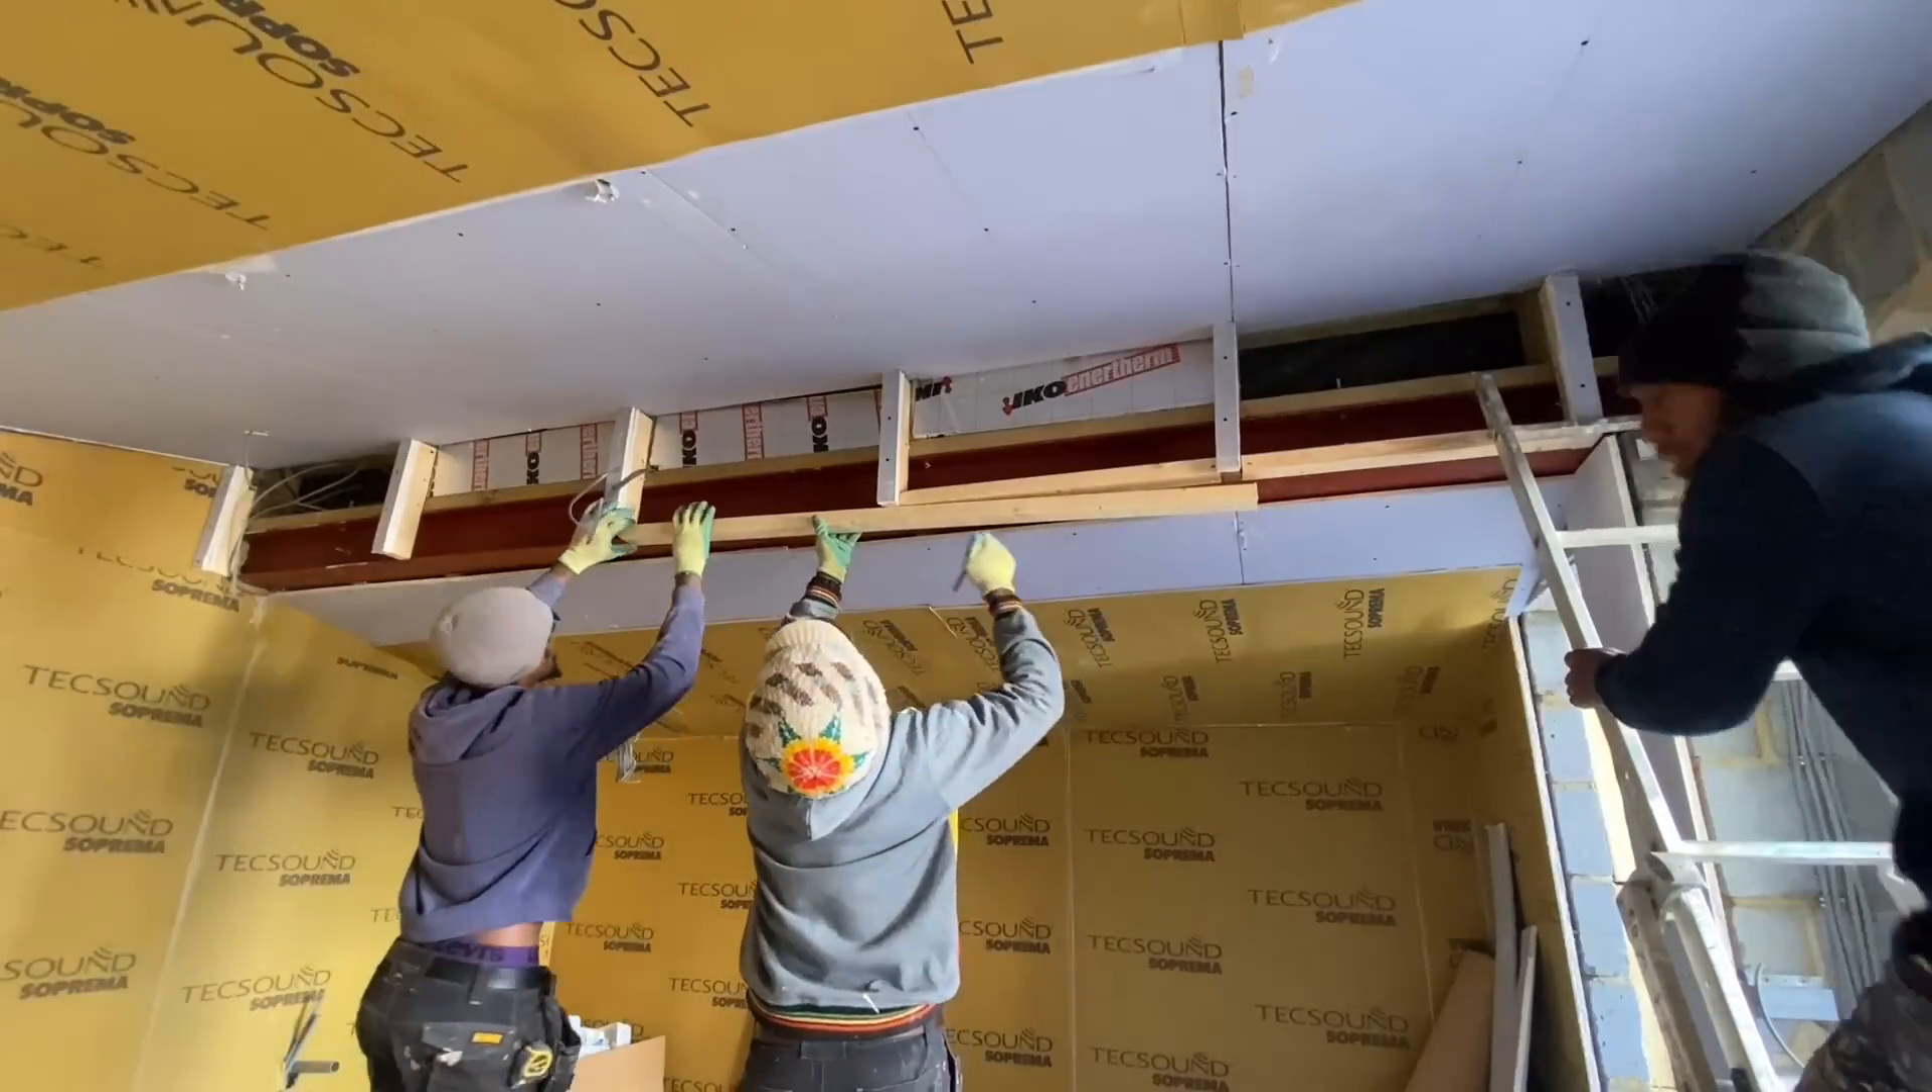As you can see we've already started boxing in the steel.